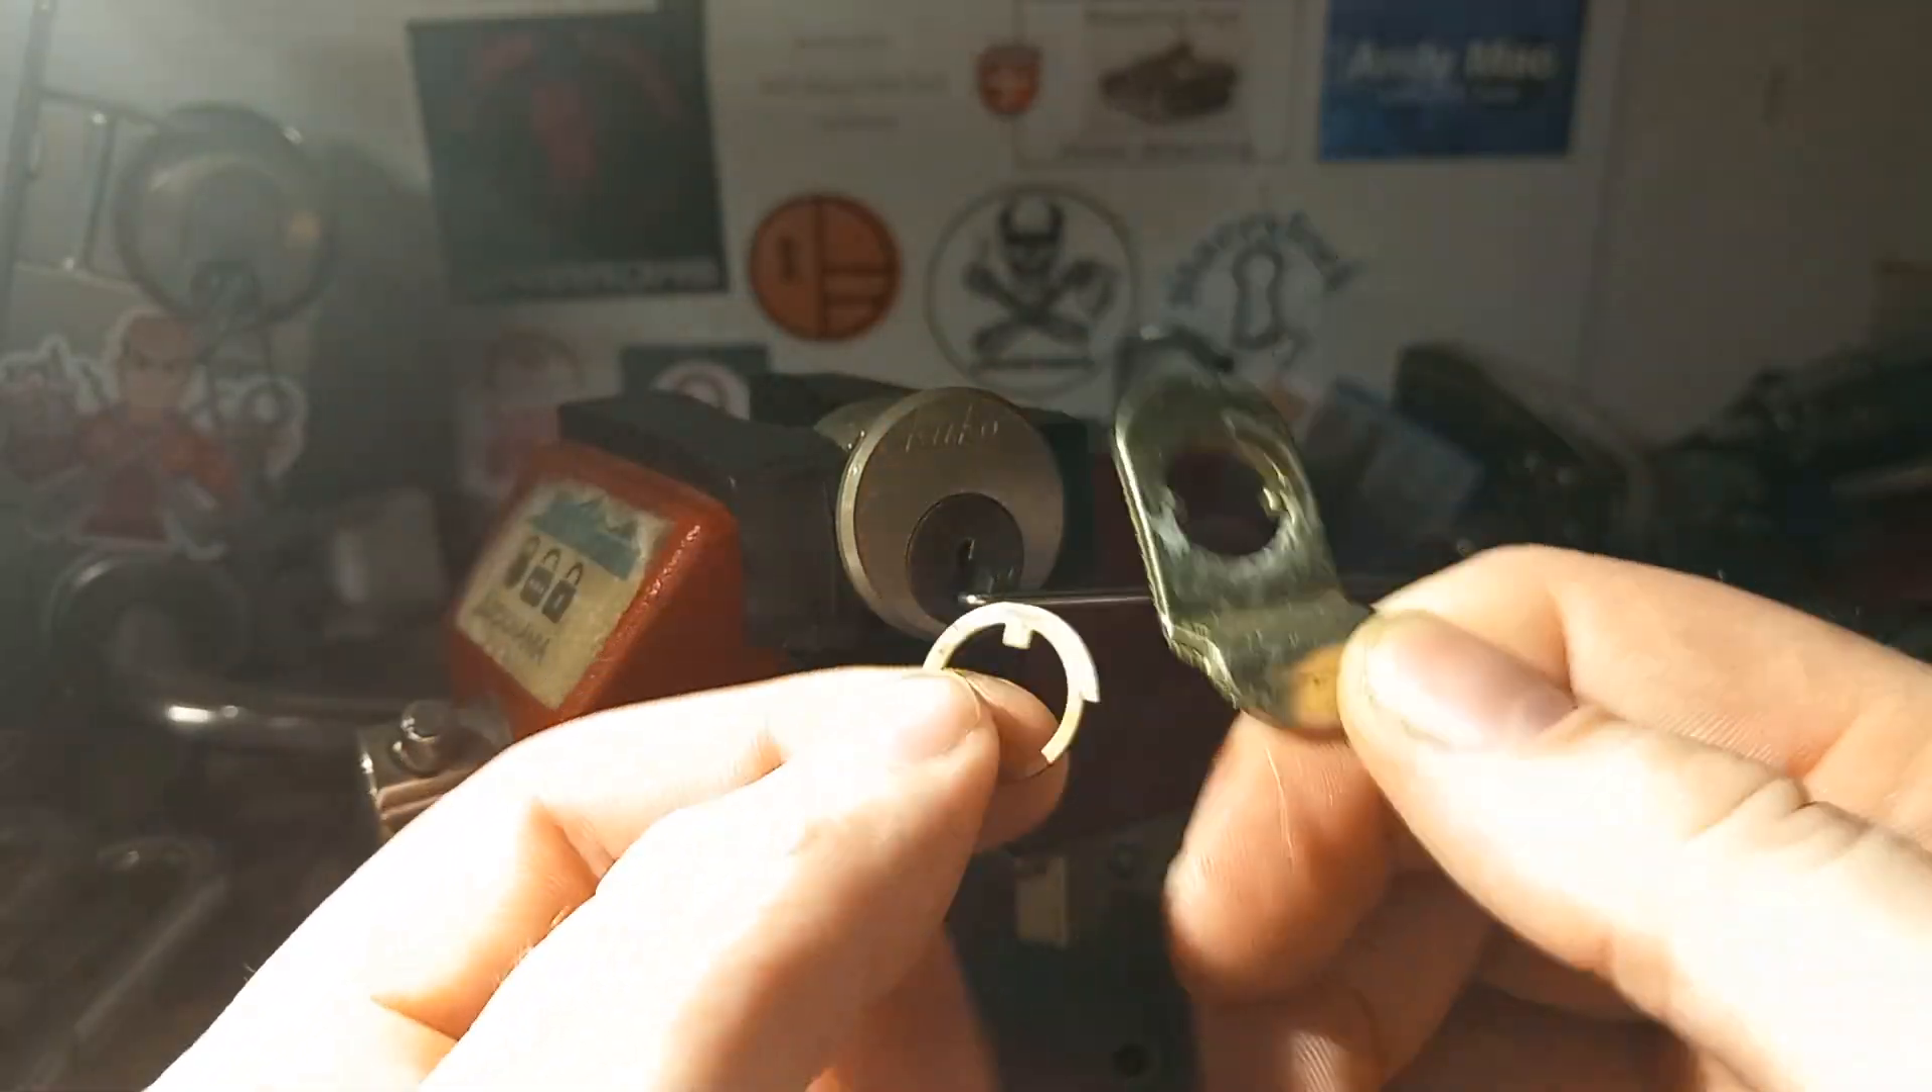I have taken off the clip and the back pieces because then I can have it in the vise.